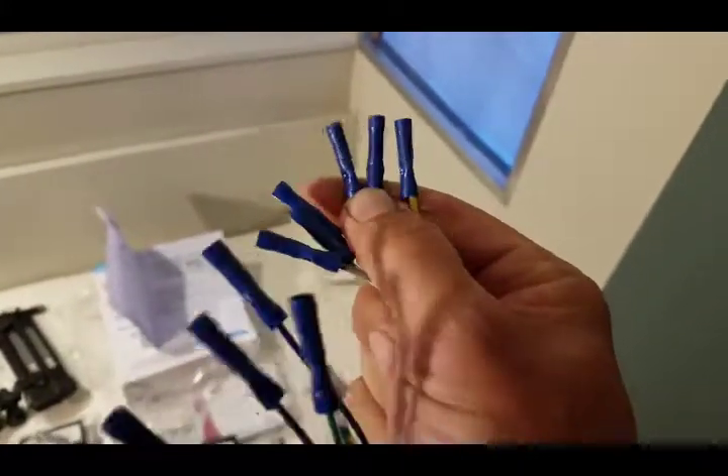I've got all my butt connectors on.